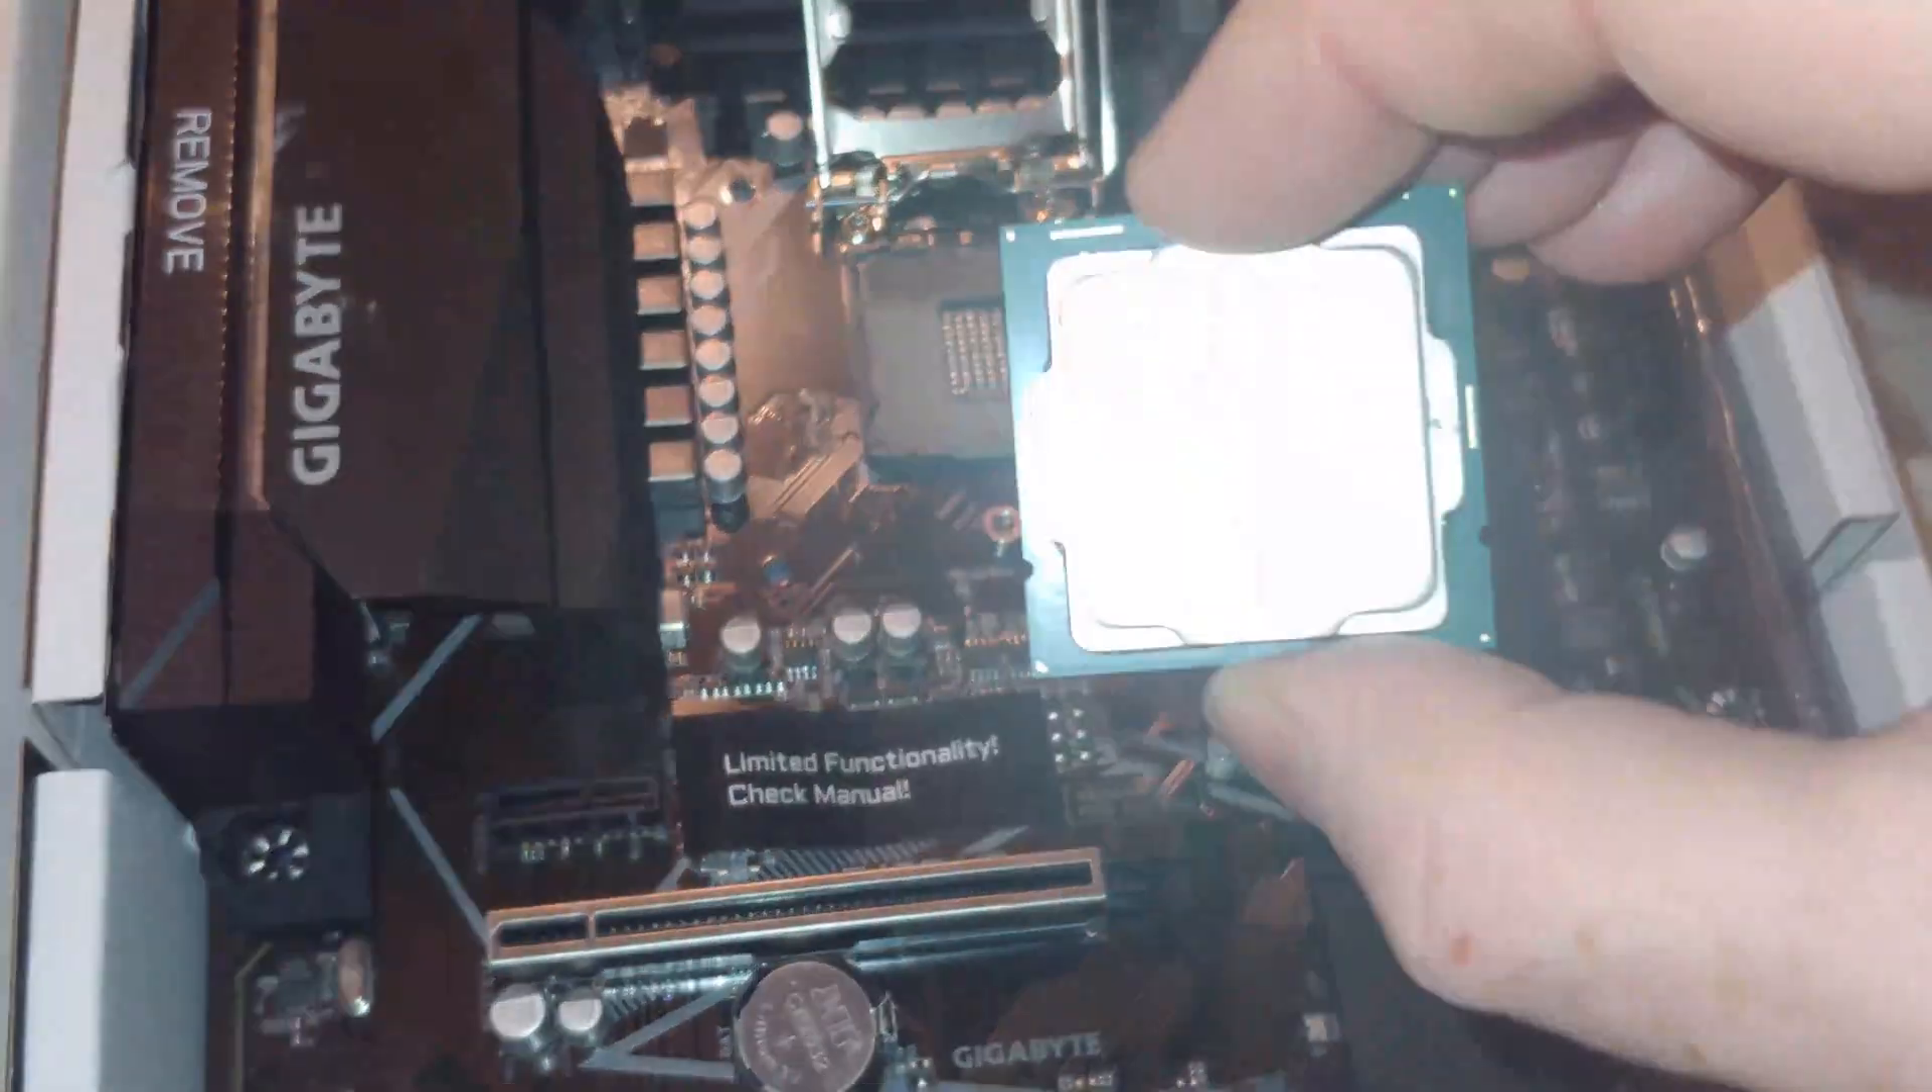All right, so there is the CPU is out.